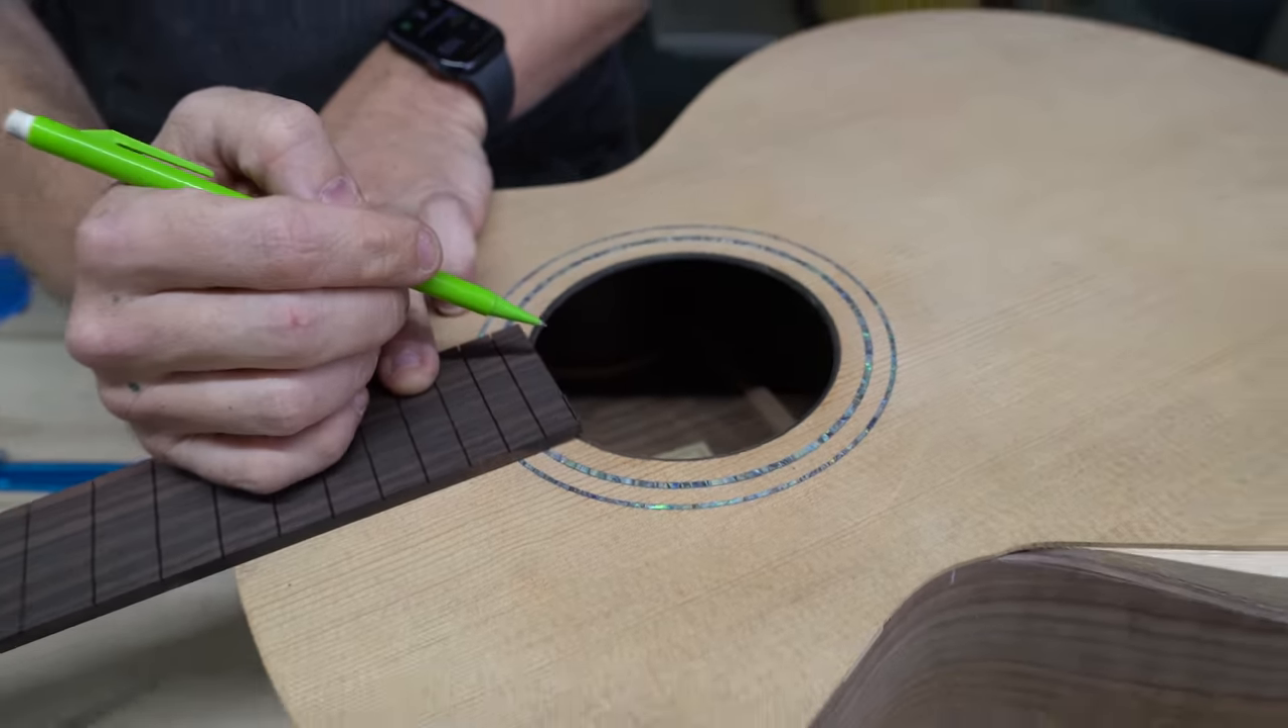You can see if I left this where it's at it kind of overhangs over the sound hole a little bit.